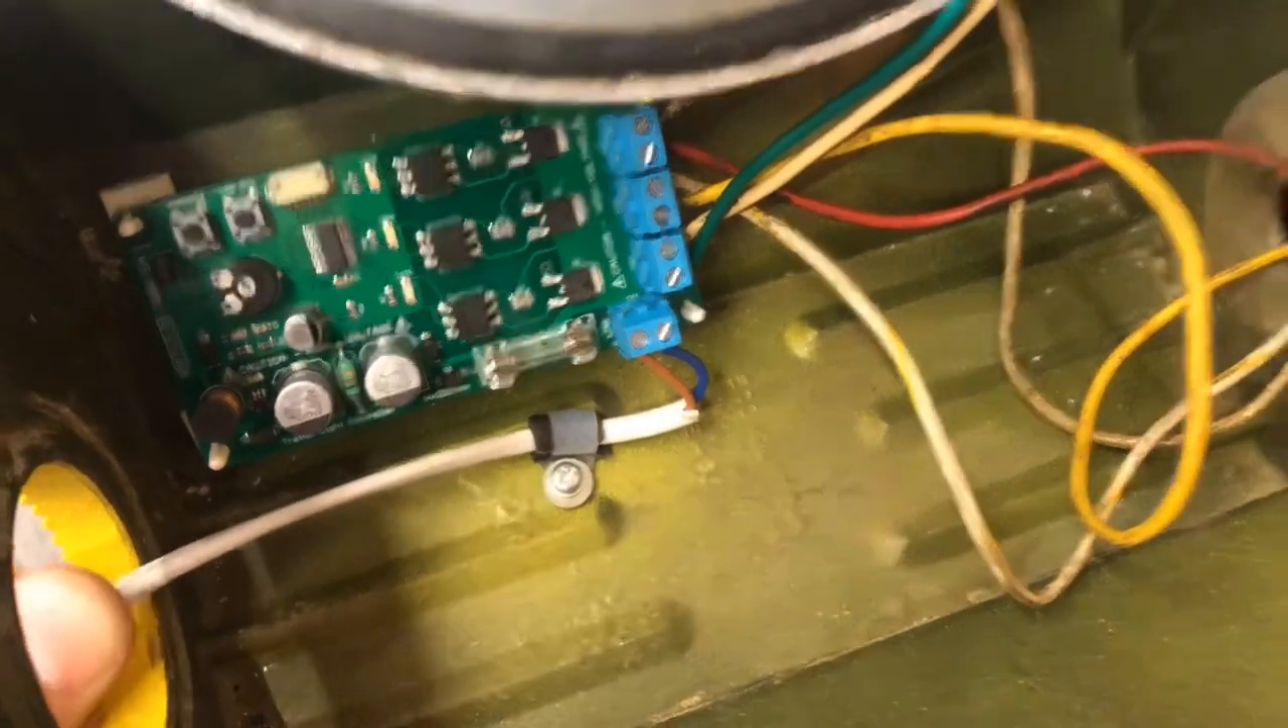I hooked up this cord. And I put a little clamp there so that it won't pull out.